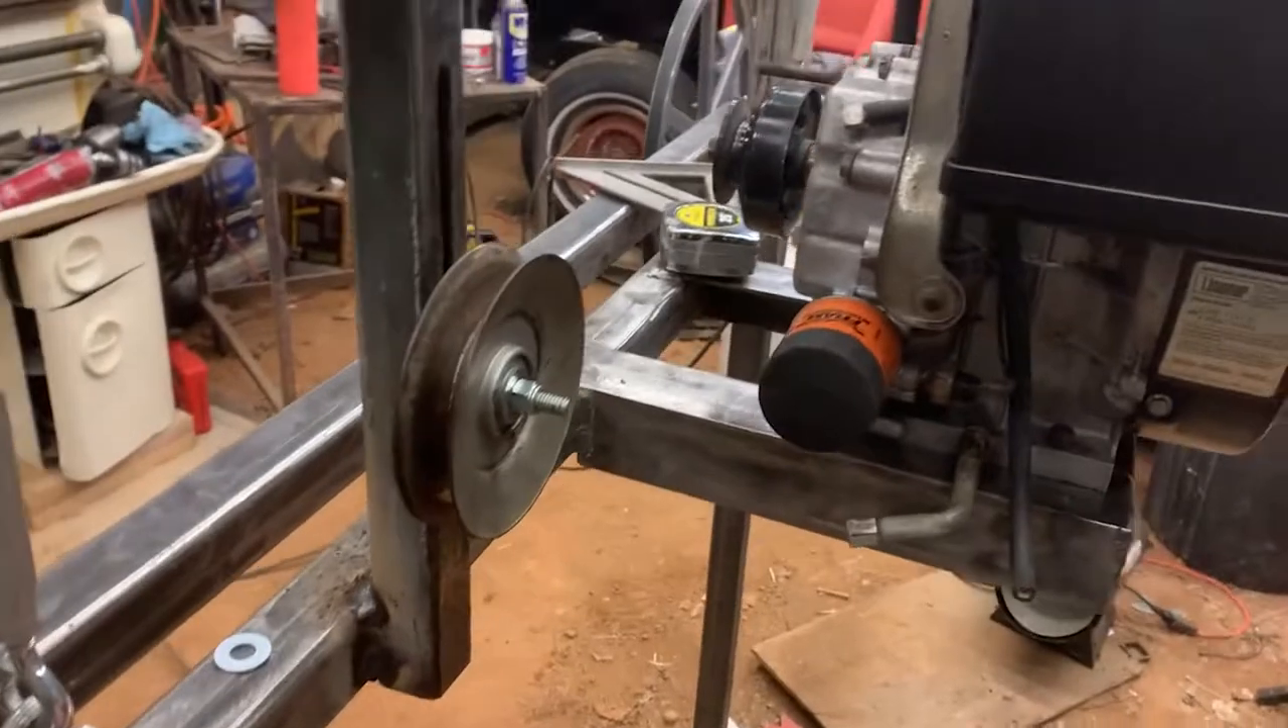I don't have a belt yet.